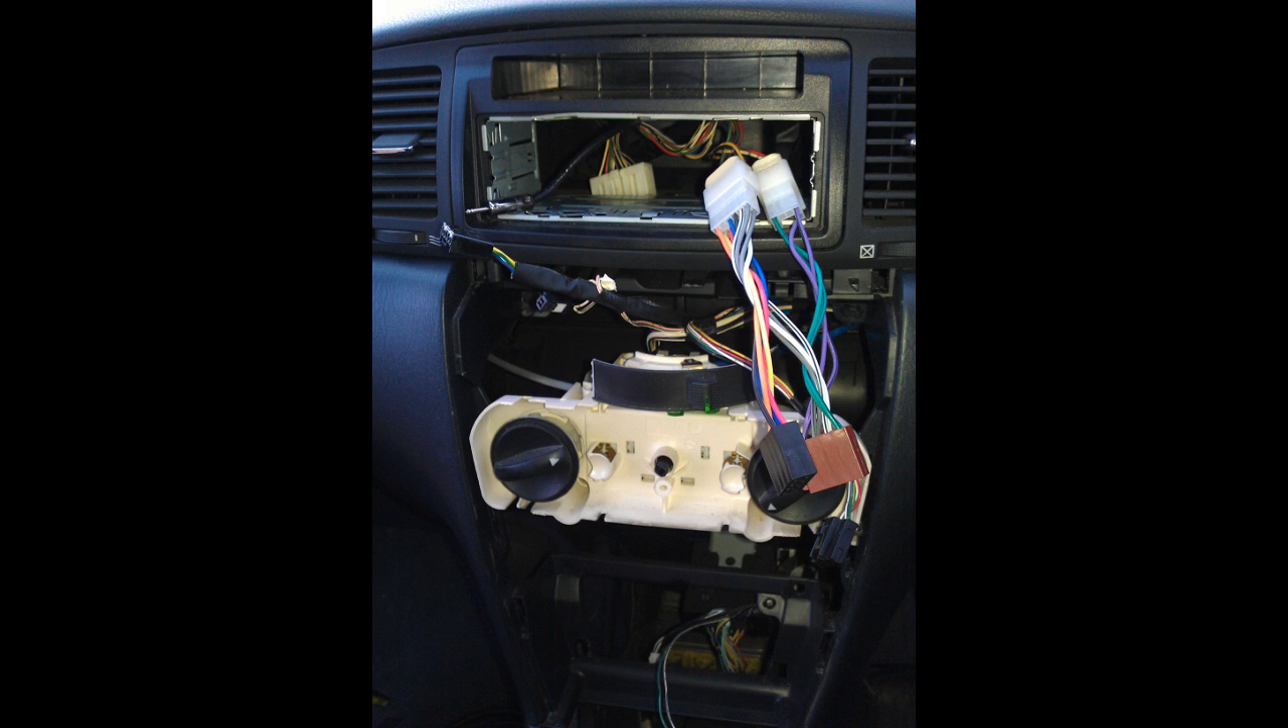Um, what I've done here is I've taken the whole center console out.